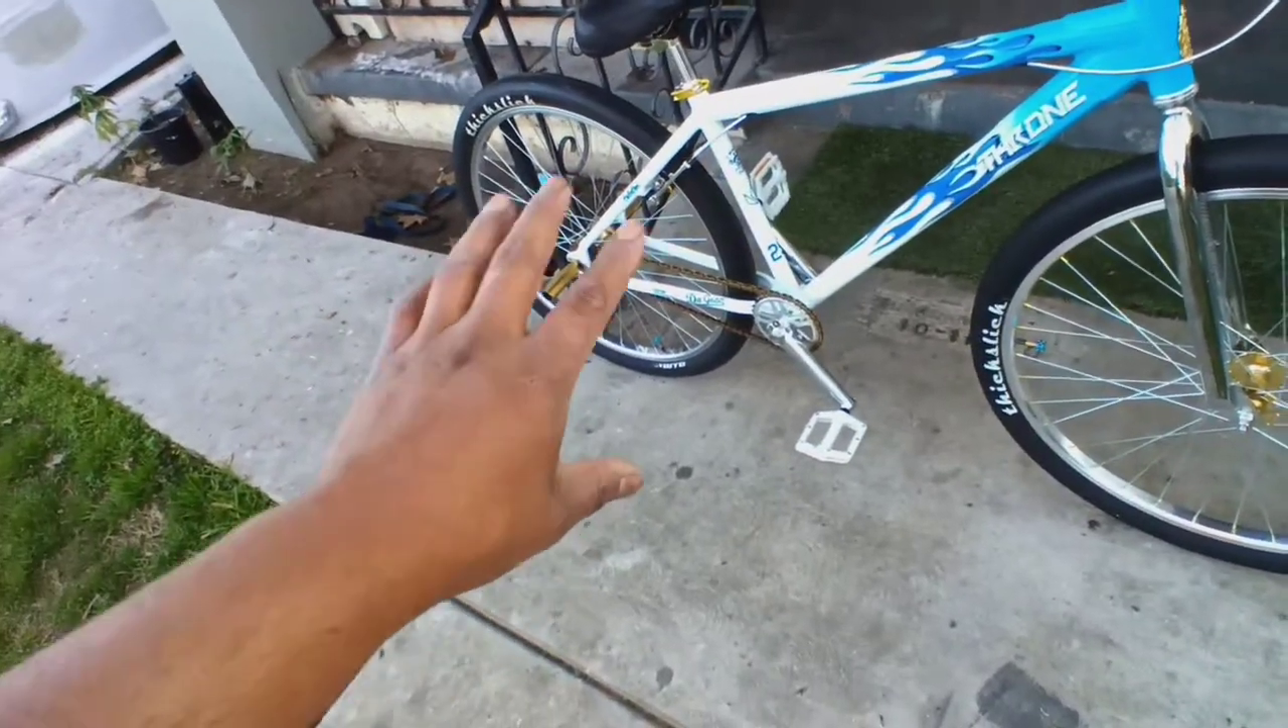I didn't put the gold spokes on the rear yet.